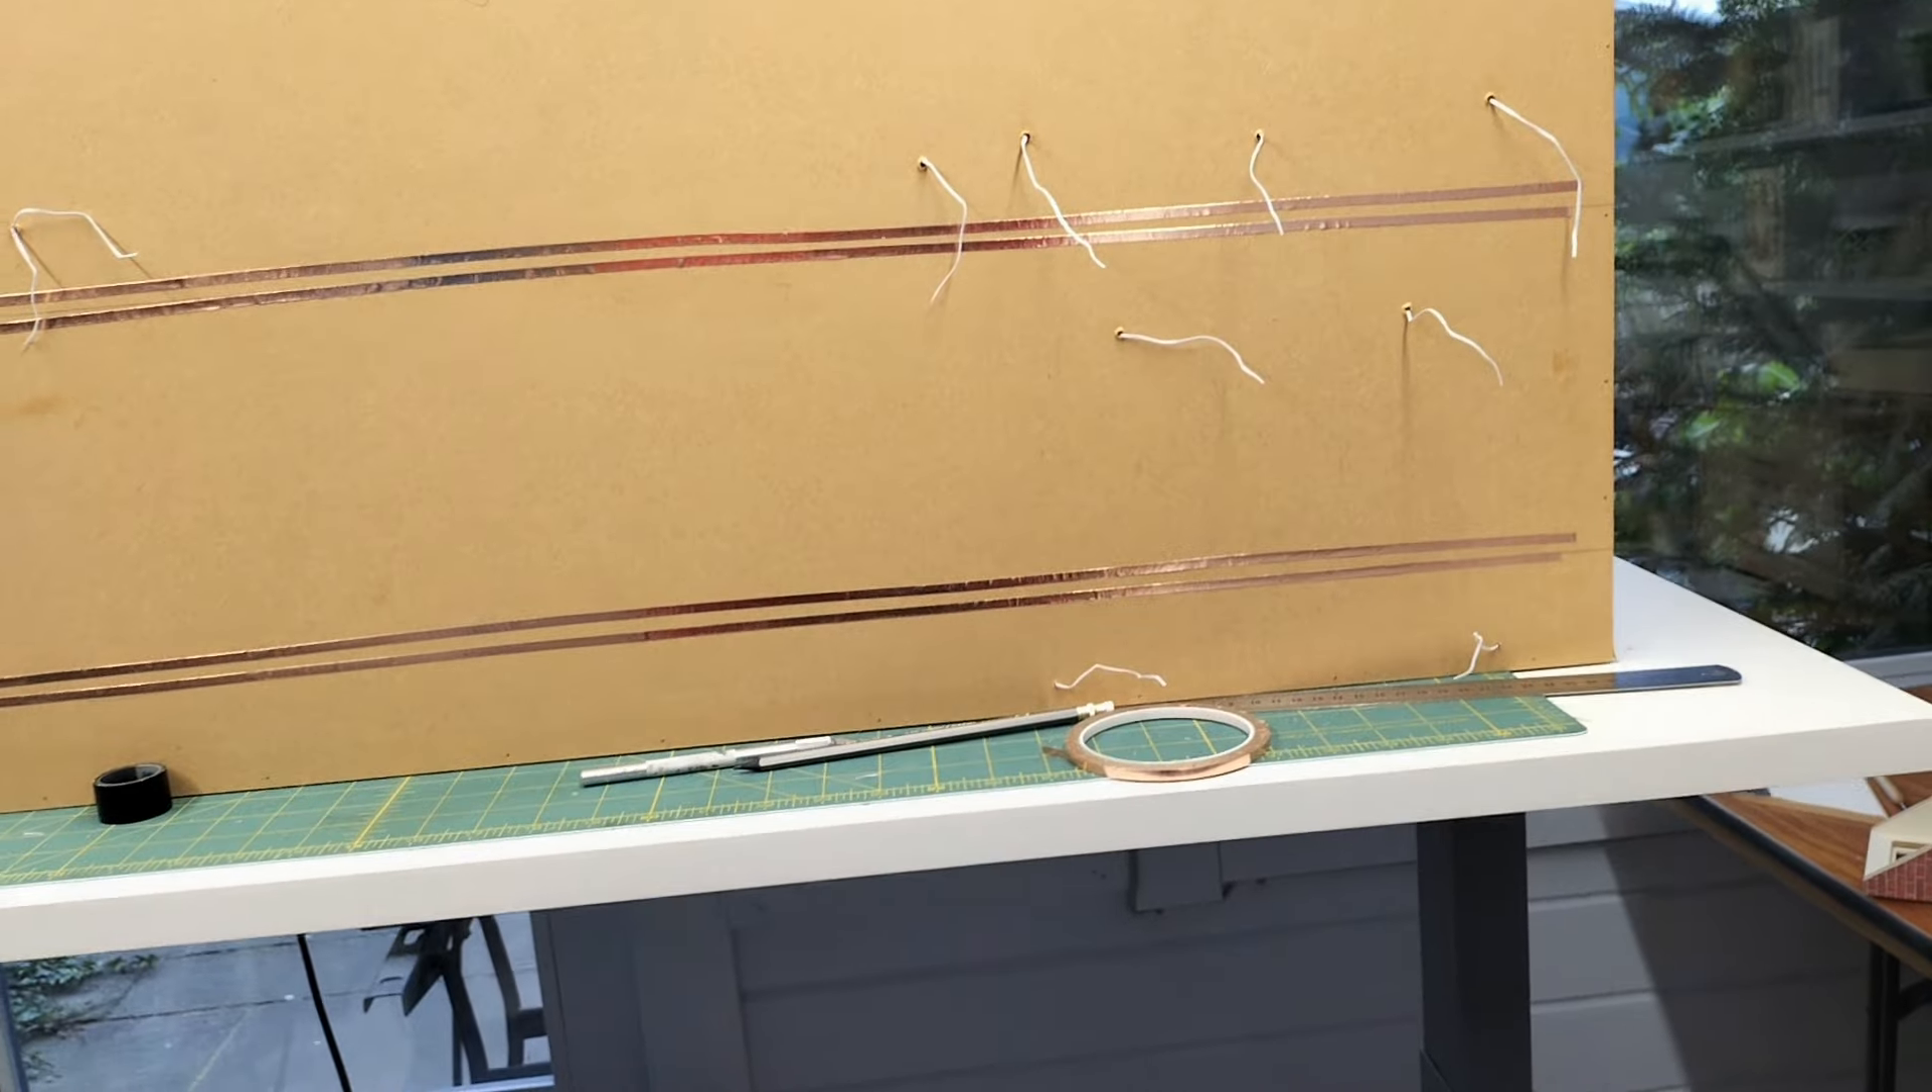Now the copper strips are stuck on.